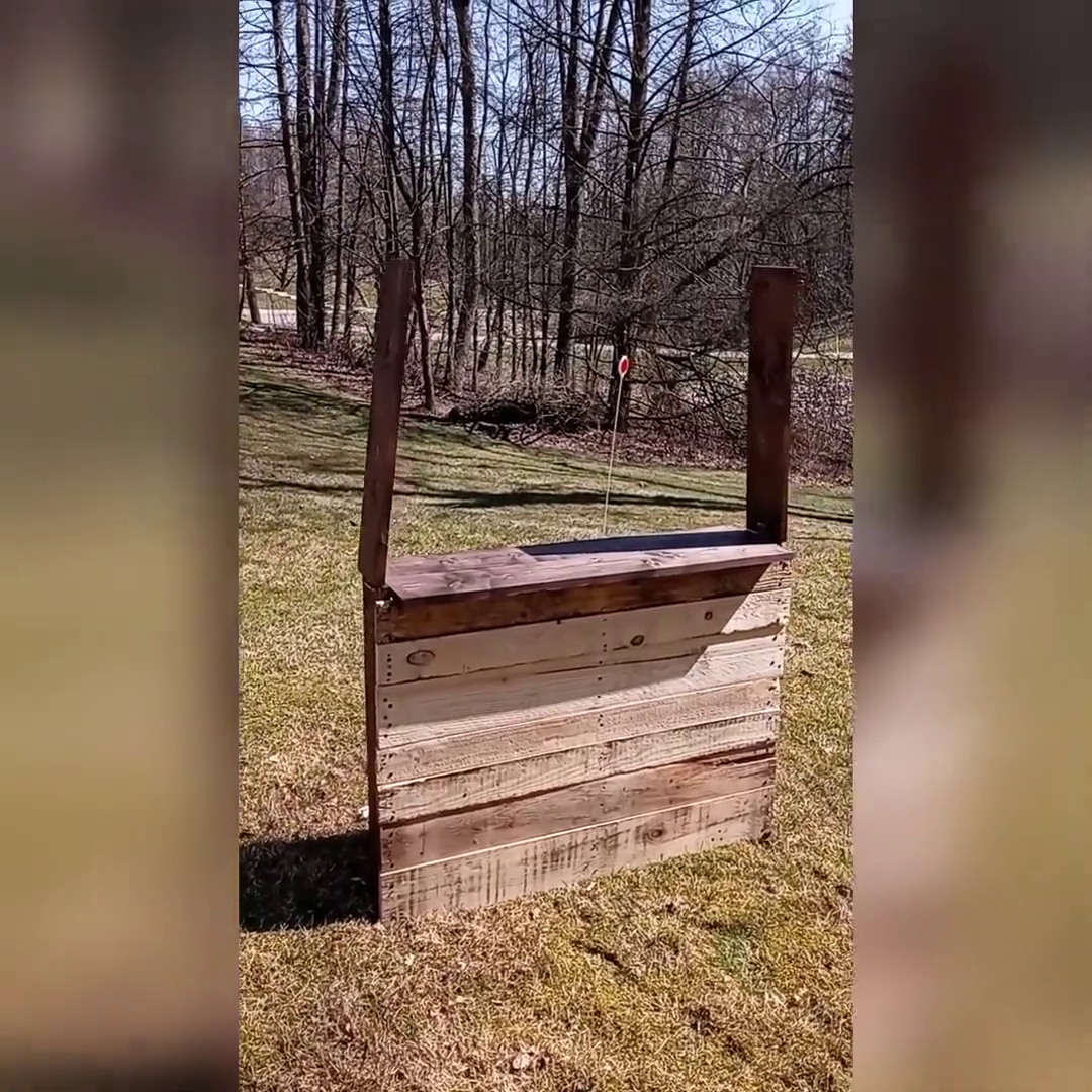Alright, so we've got the pallet boards on, and next step is to polyurethane it, and get a piece of board, and make a sign.